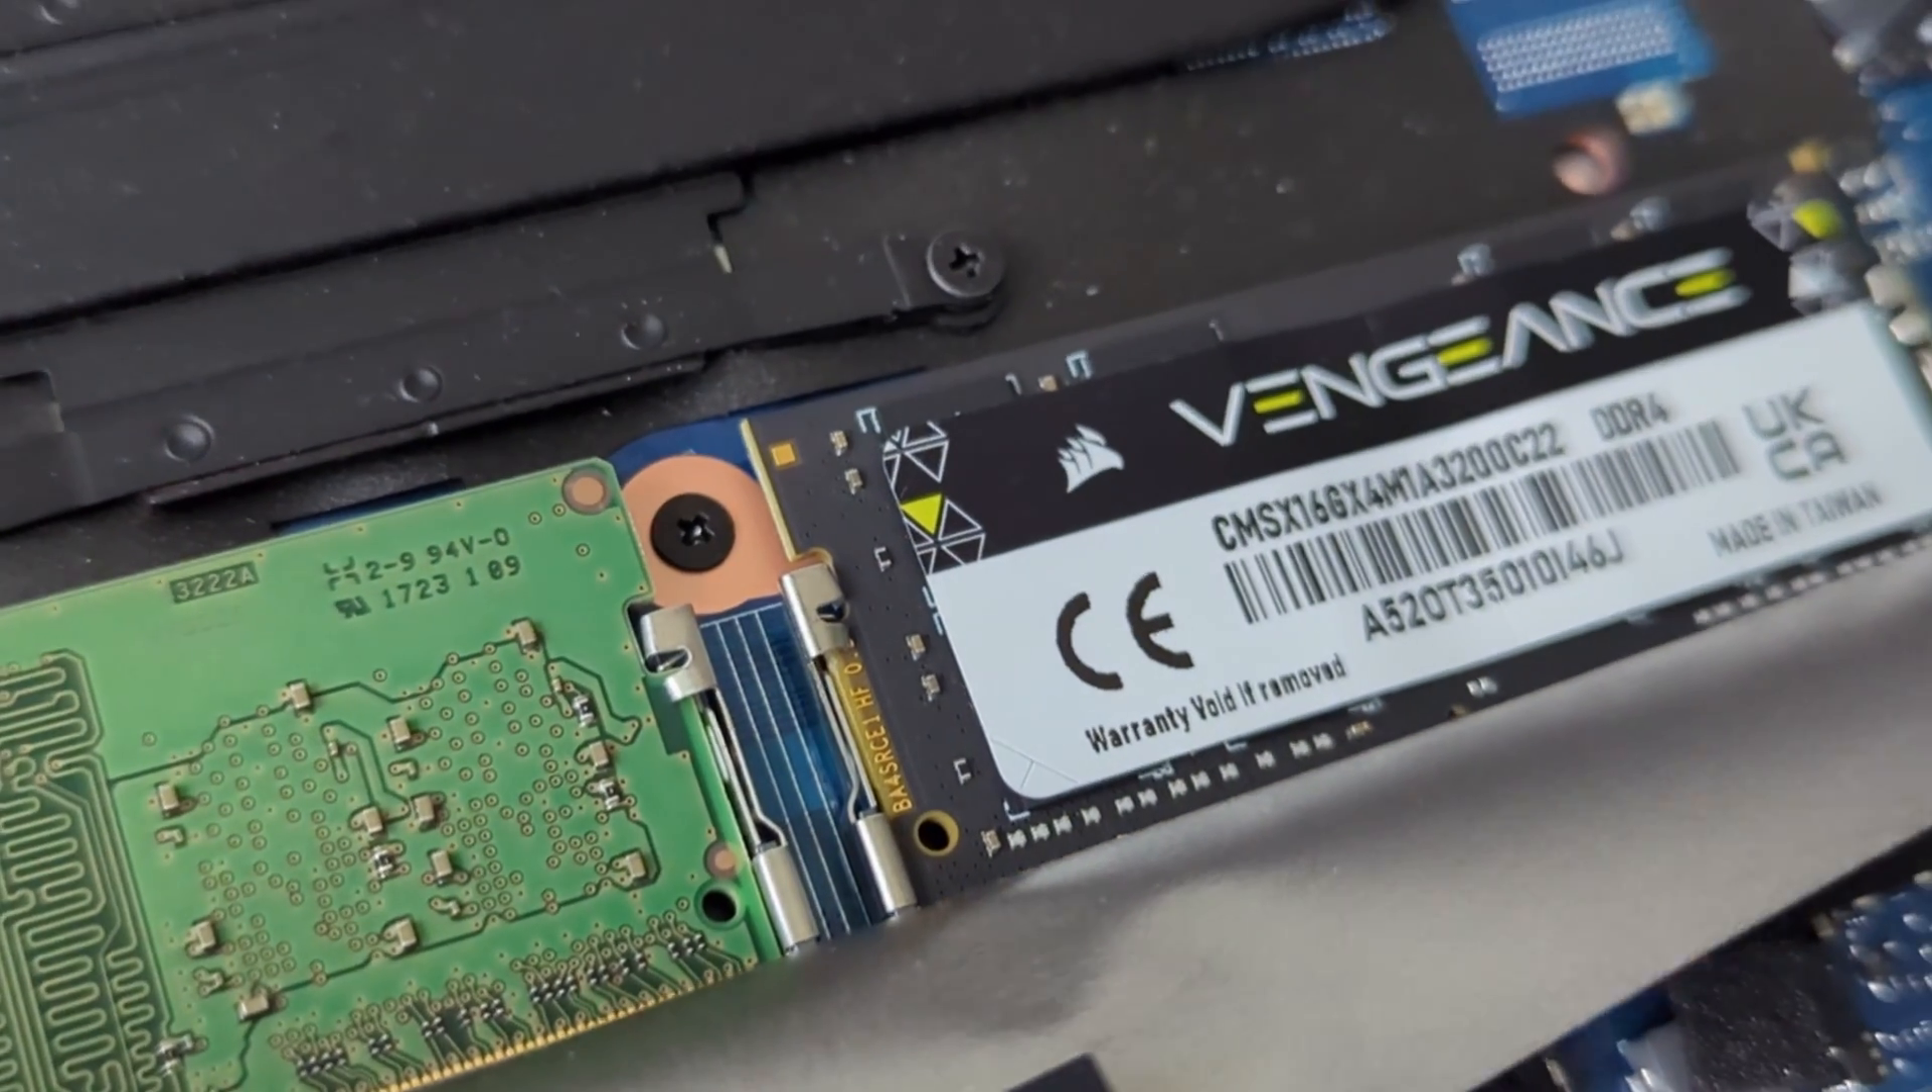The RAM is installed. I've added an extra 16 gig stick.